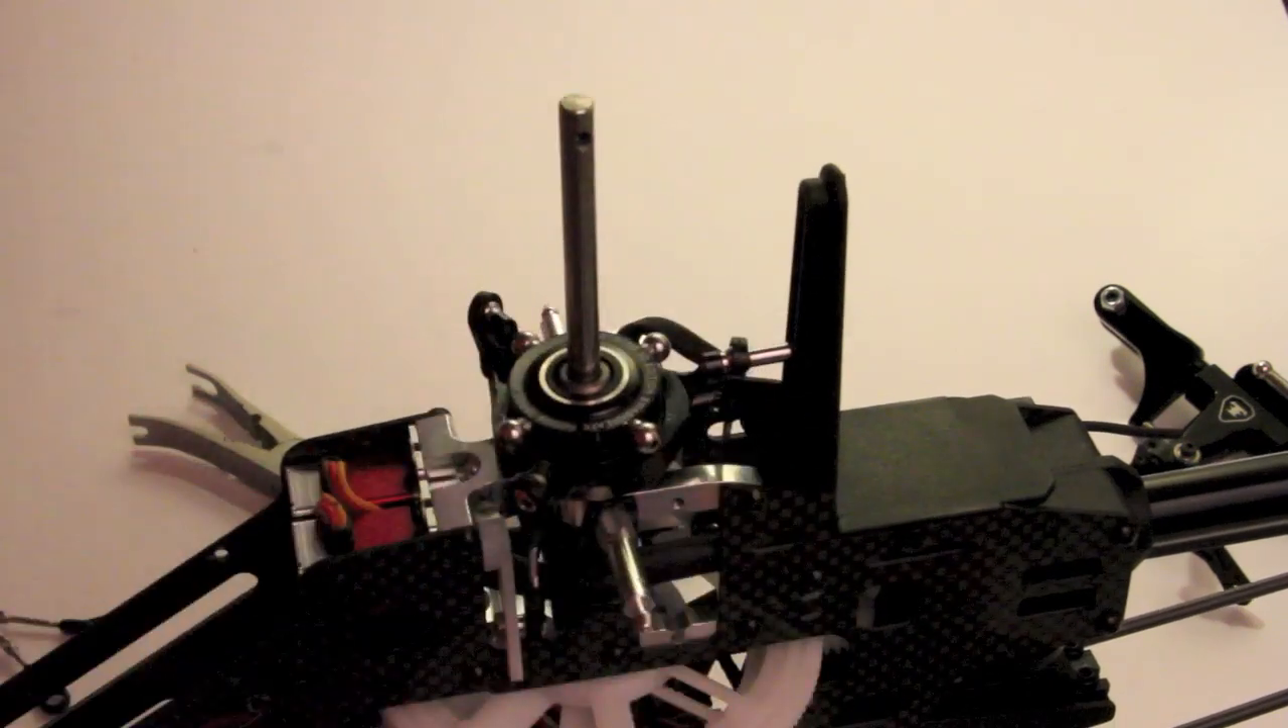And now basically what I have is a bare main shaft with just the swash.